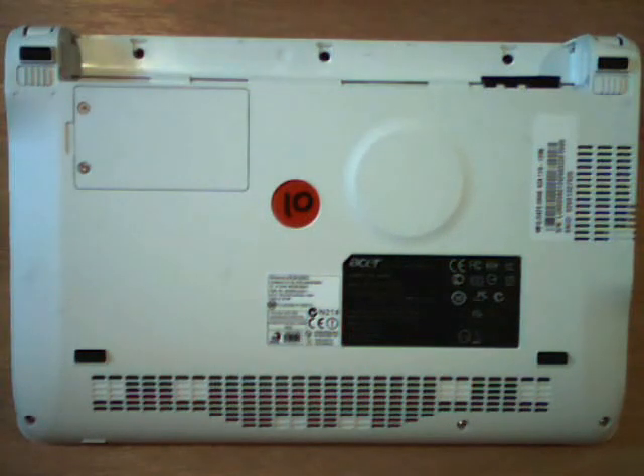So here we have the back of our Acer Aspire One Netbook and as you can see I have removed the battery.